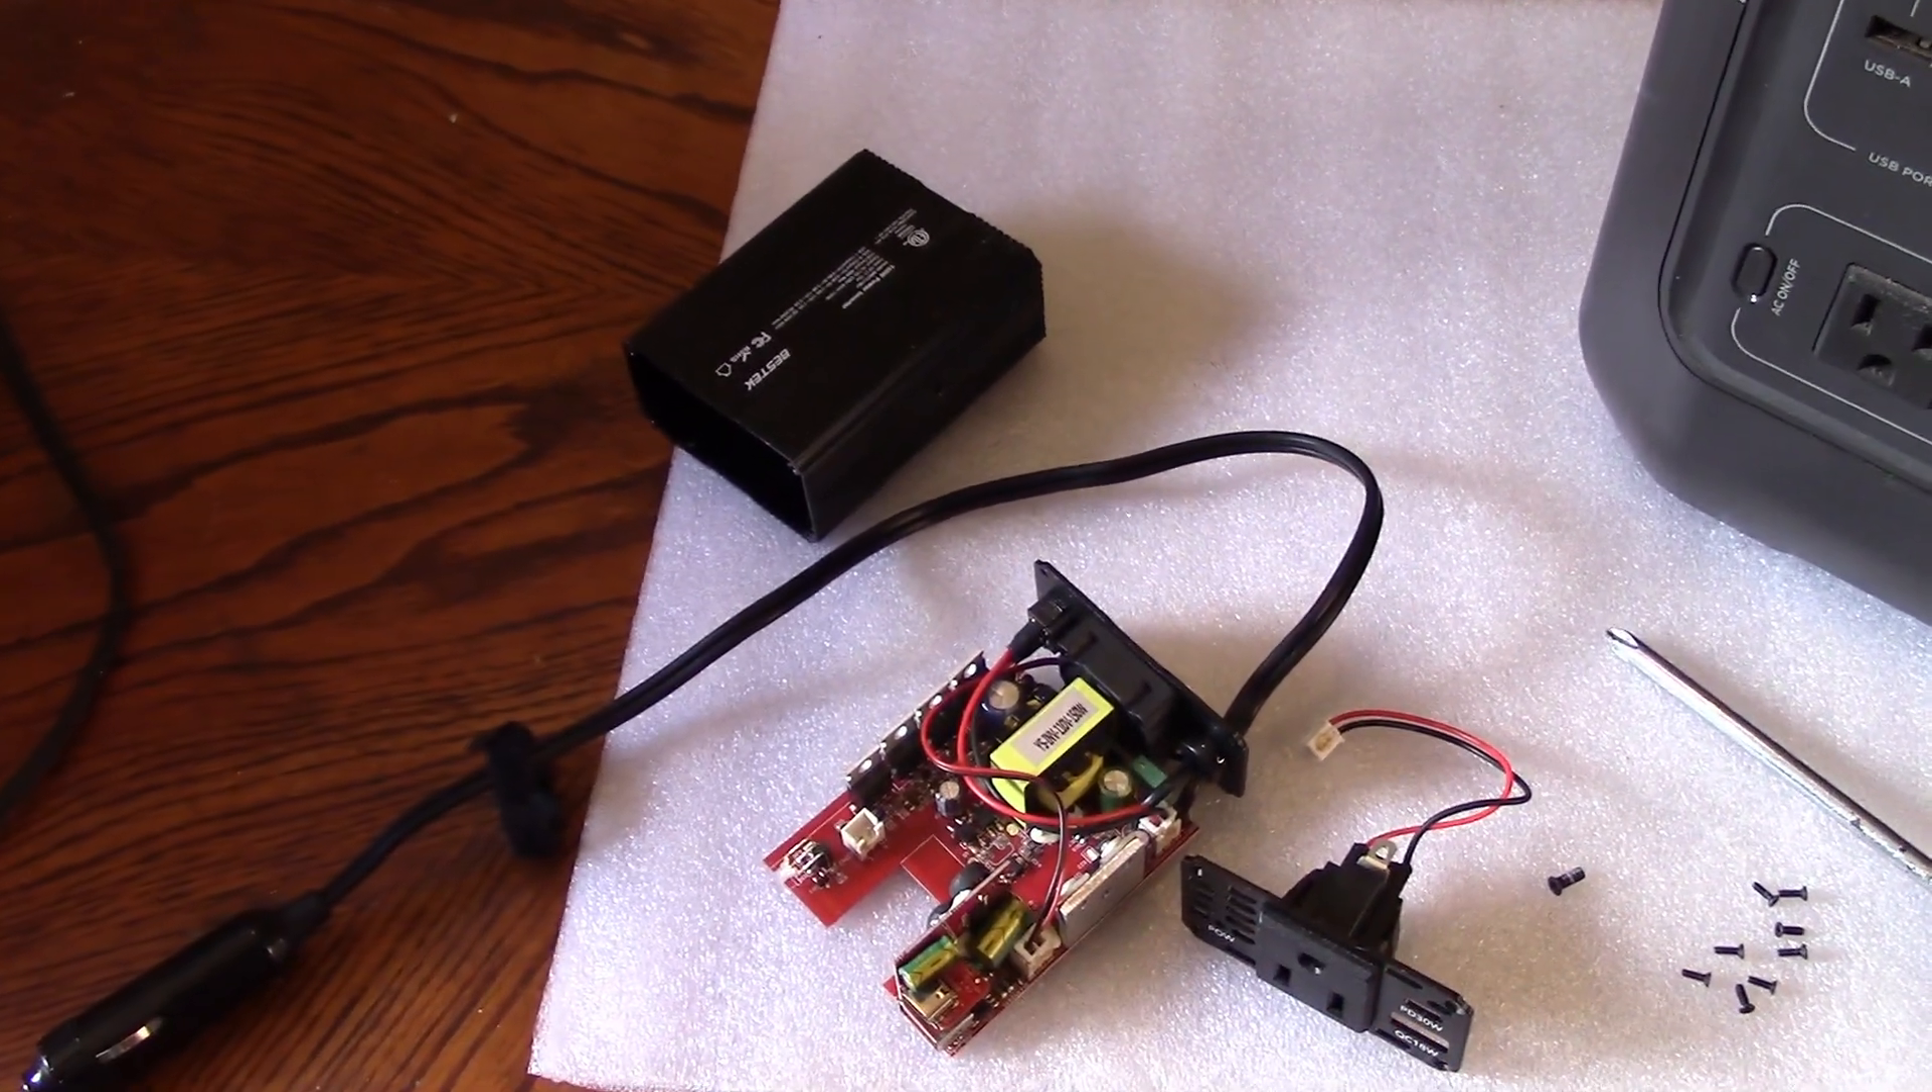There we go, the front panel's been disconnected and the board is now out.